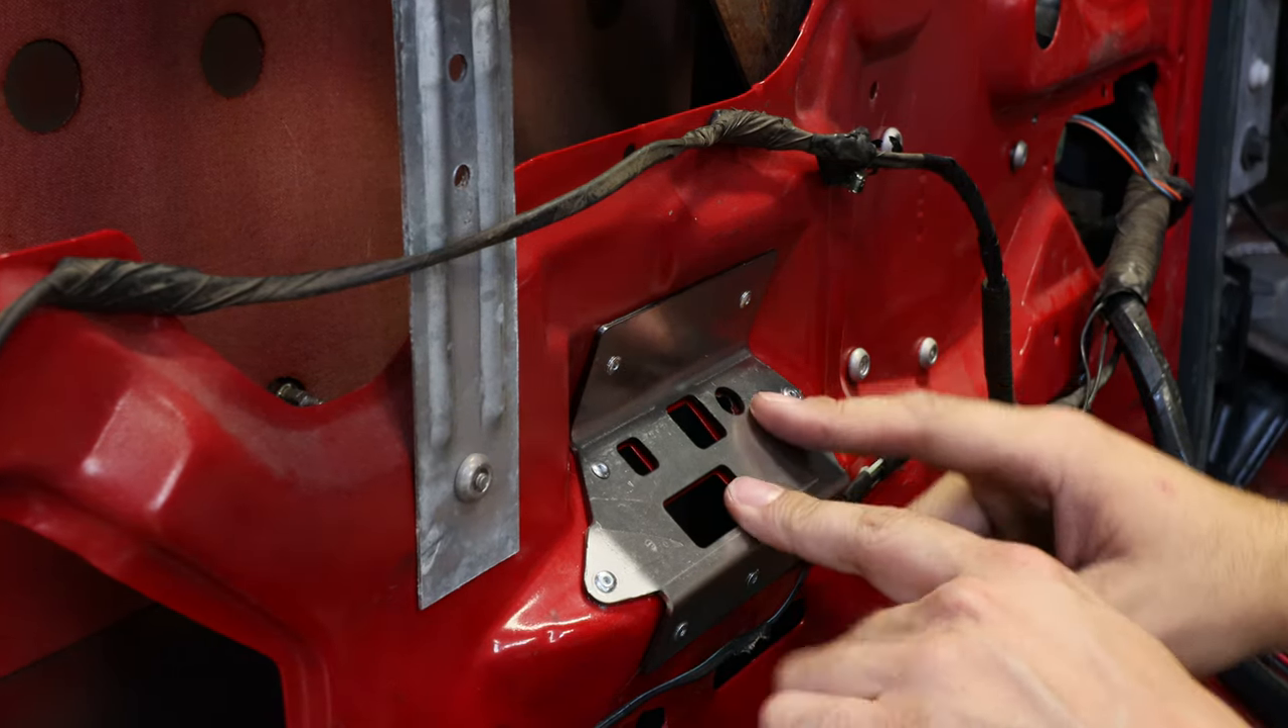All right so that's what it looks like with all the rivets in place and it actually mounted to the door.